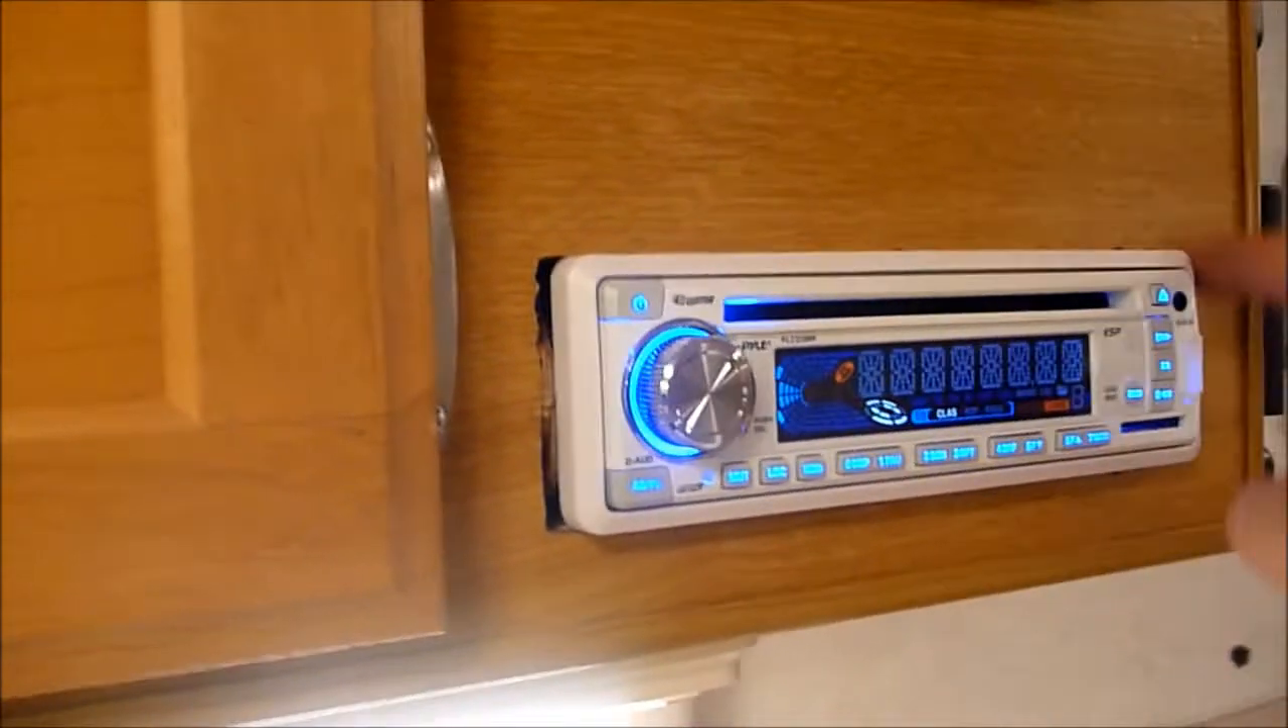The problem is the frame is just slightly bigger than the stereo.